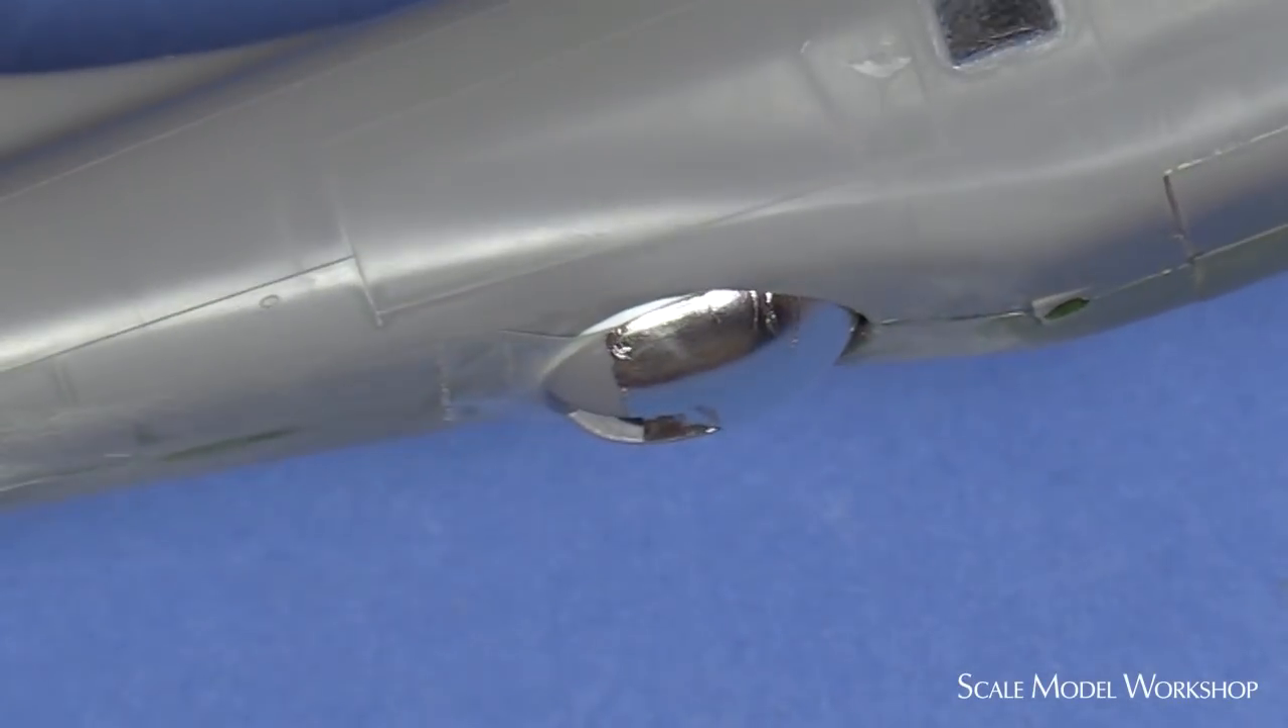The lower turret's covered with bare metal foil and taped to place with double -sided sticky tape.